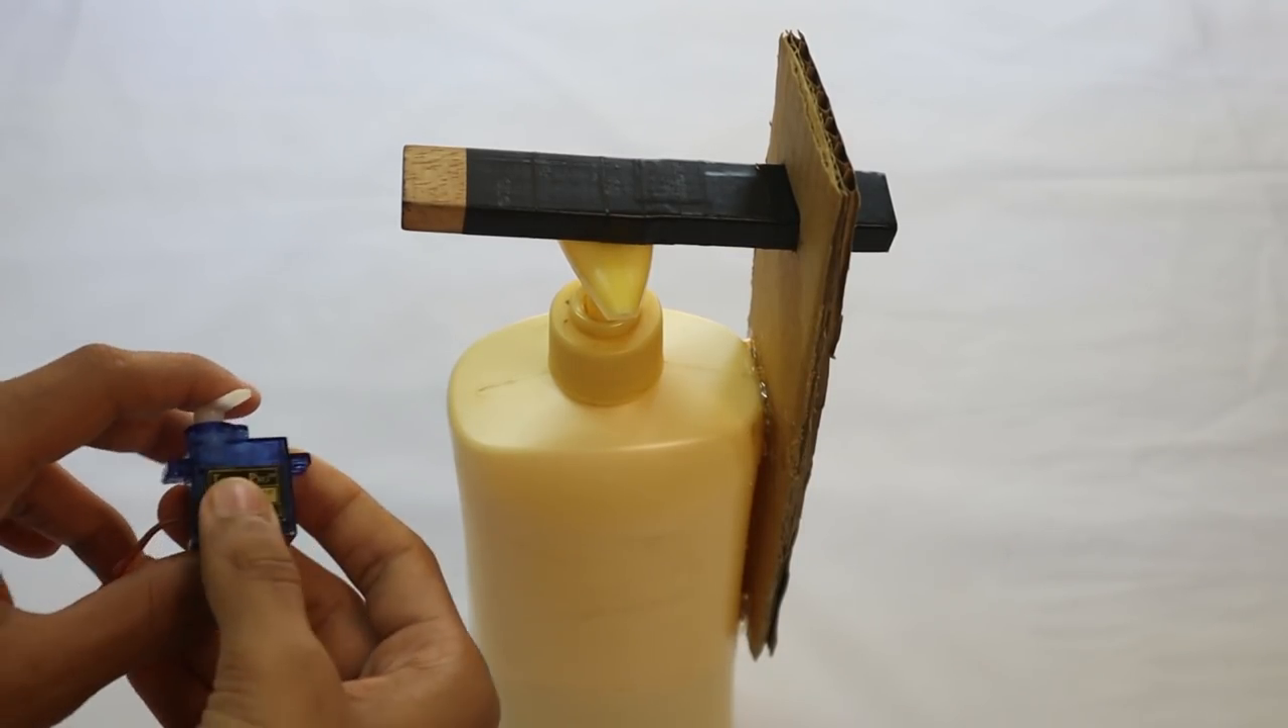And you need to hot glue the cardboard to the dispenser like that. Now I have hot glued it.